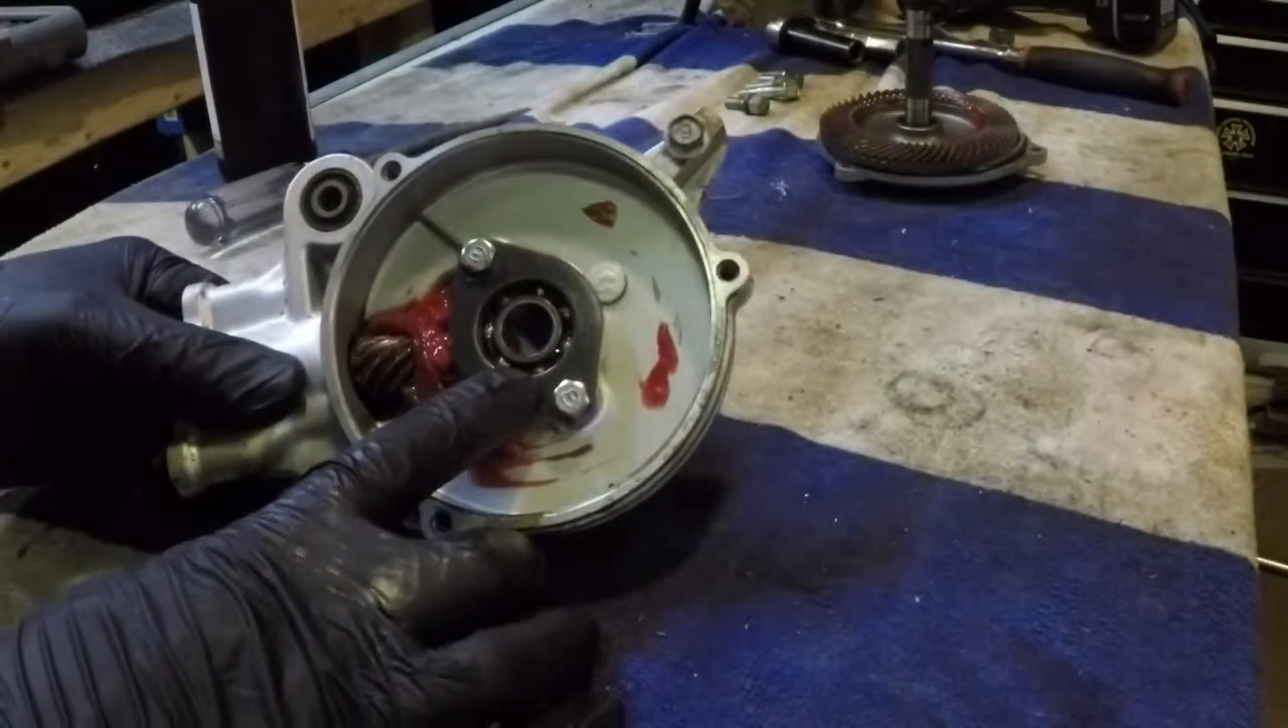All right so you can see we've got one bearing right here that needs to be removed.